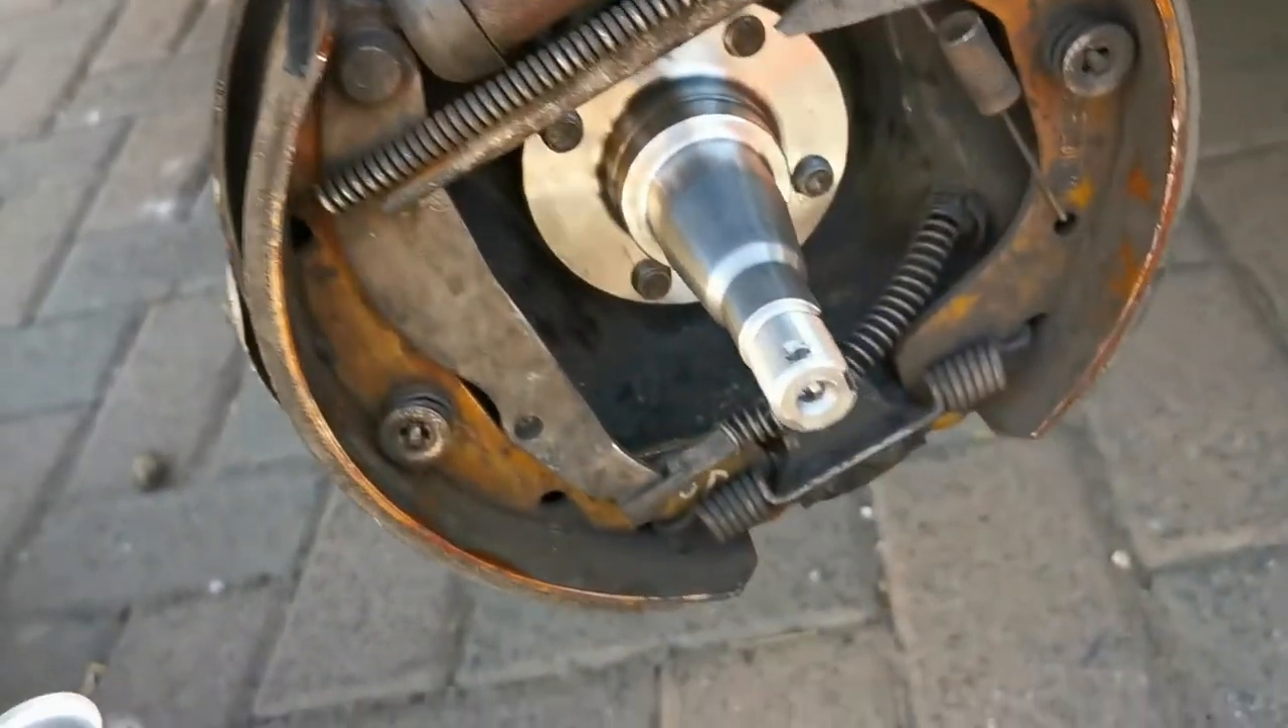The new stub axle is in.